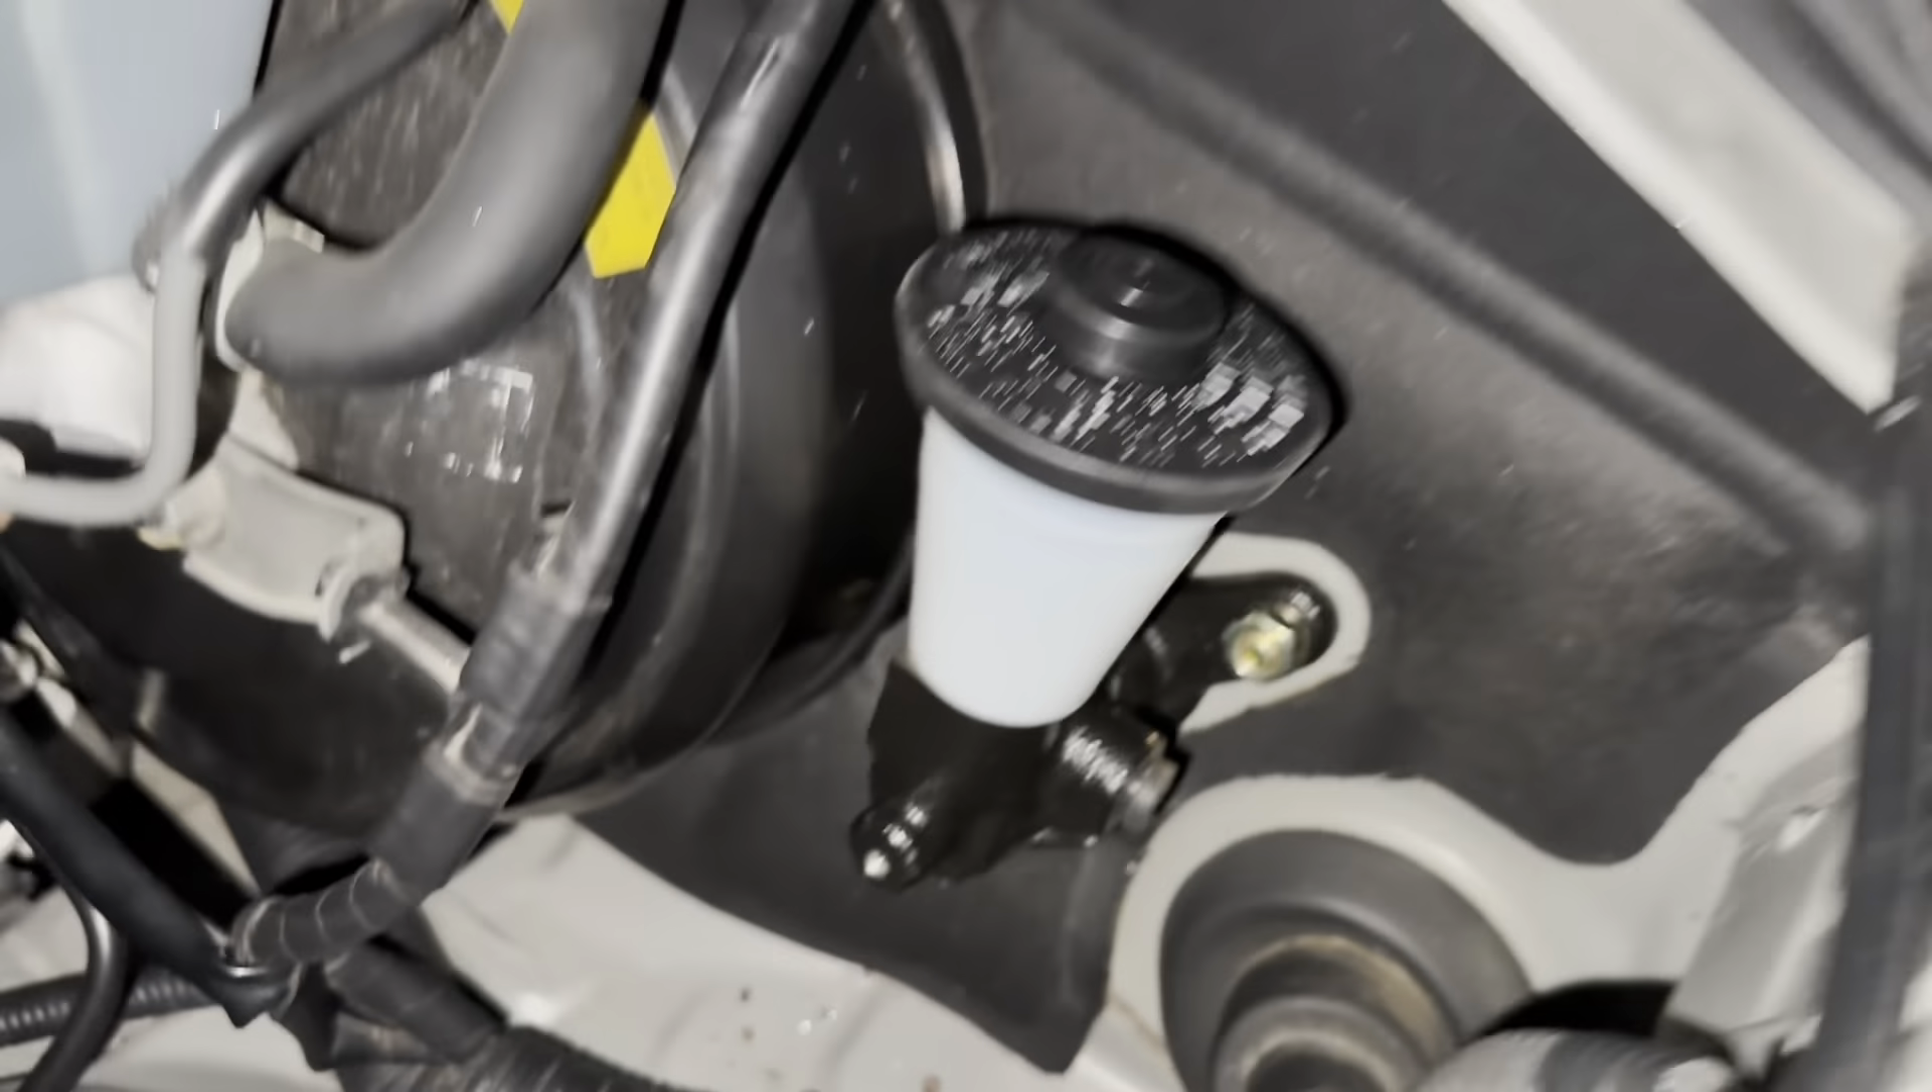Alright guys, so we've got the master cylinder in.